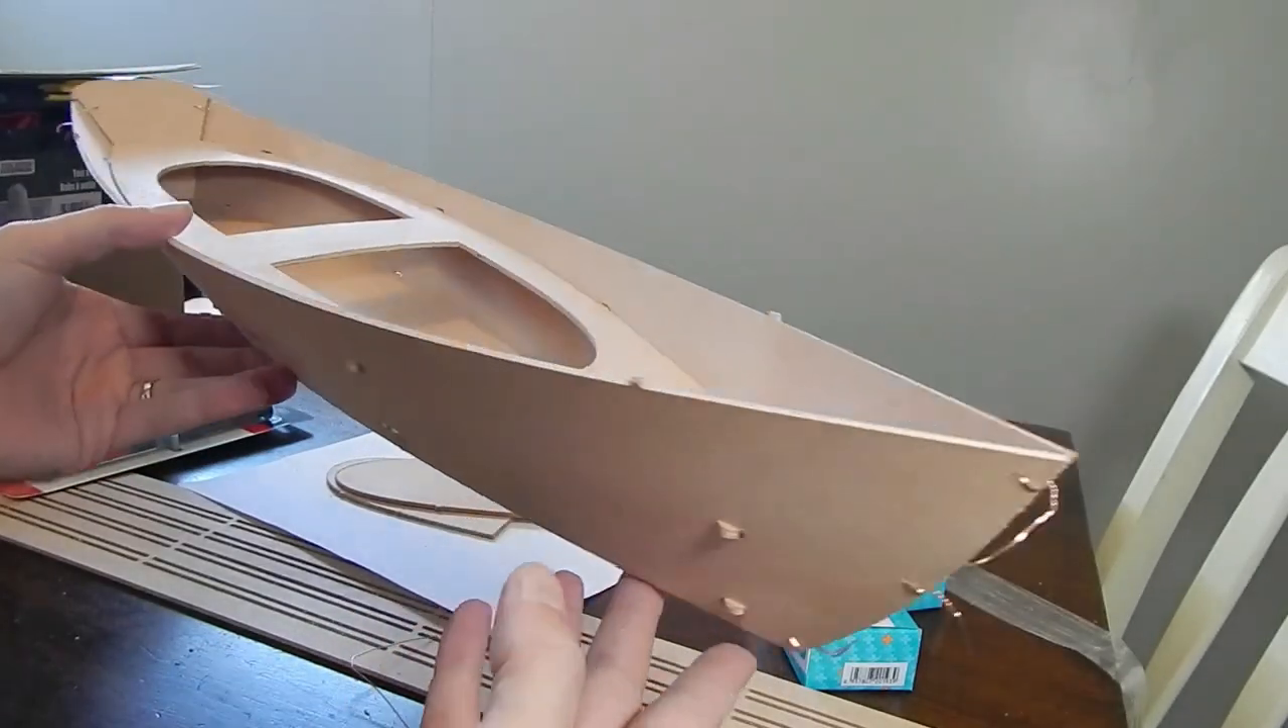So the basic assembly of this boat is actually complete at this point.